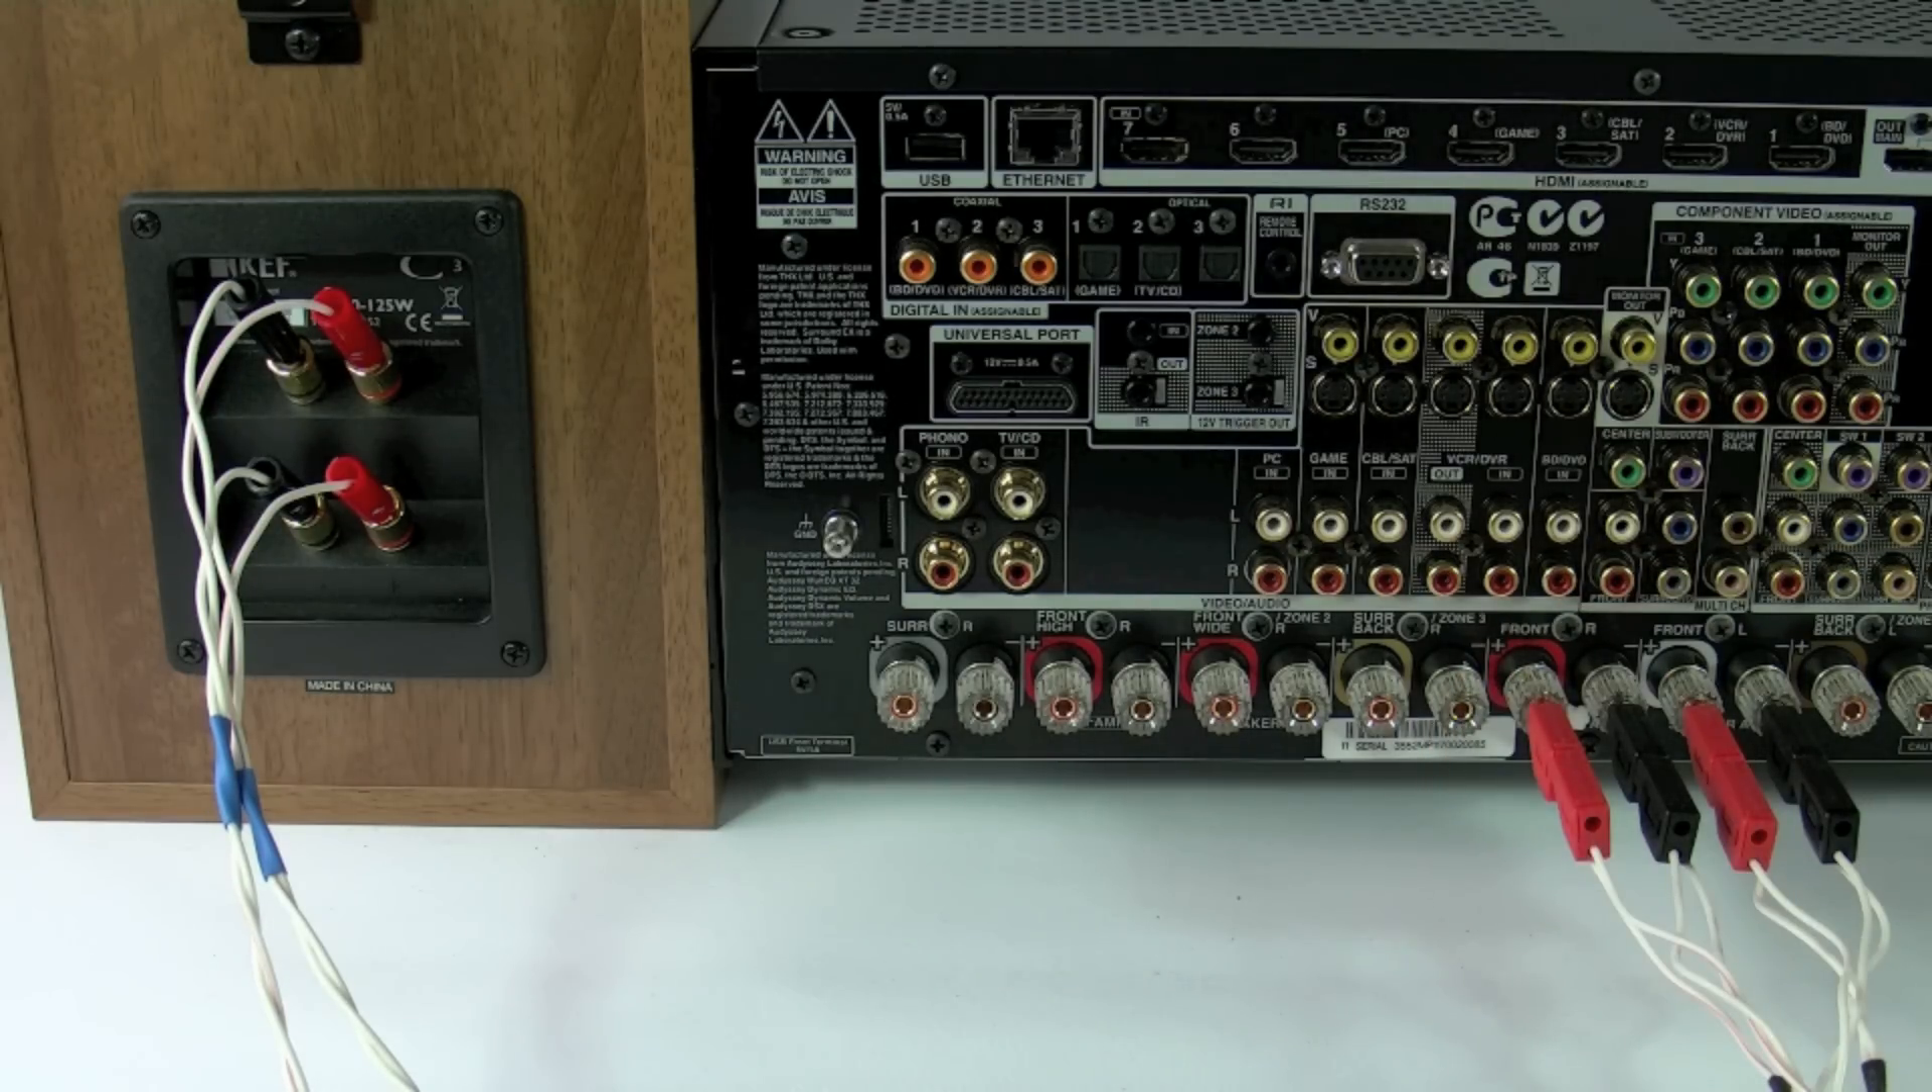We're now done bi-wiring the speakers from the AV receiver.